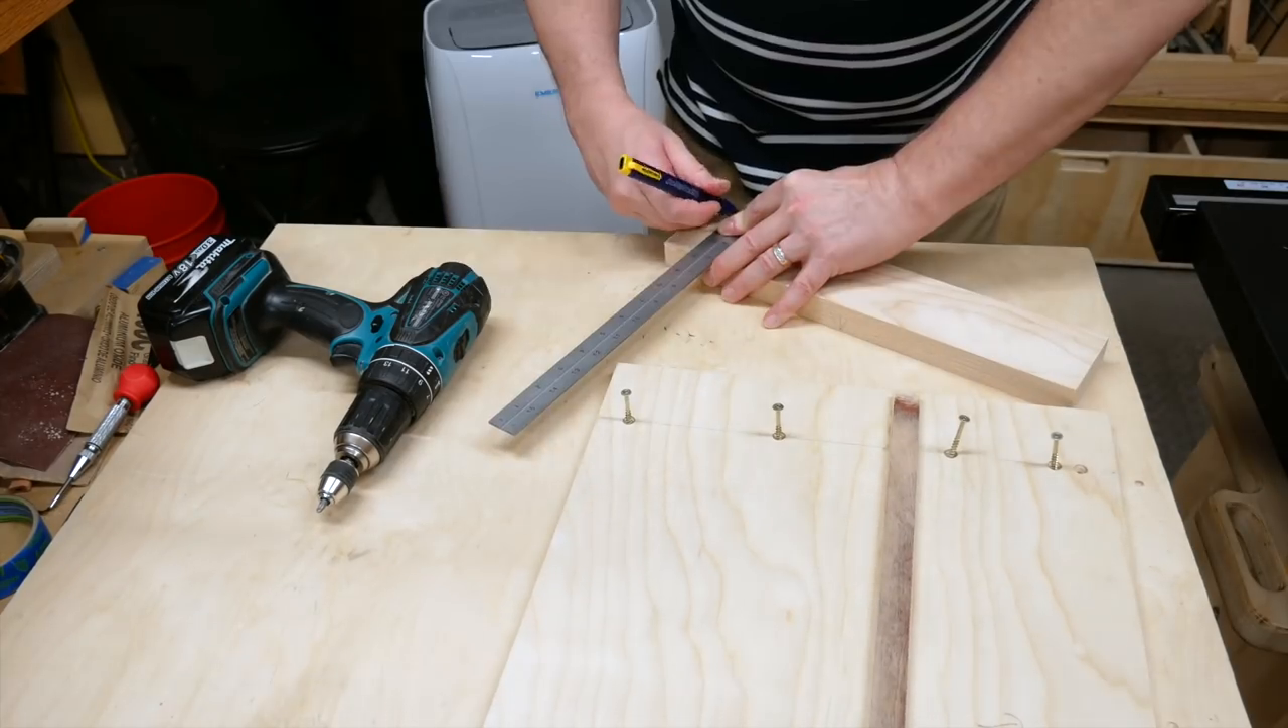This hole here was a mistake, but here's the final positions of my four screws.